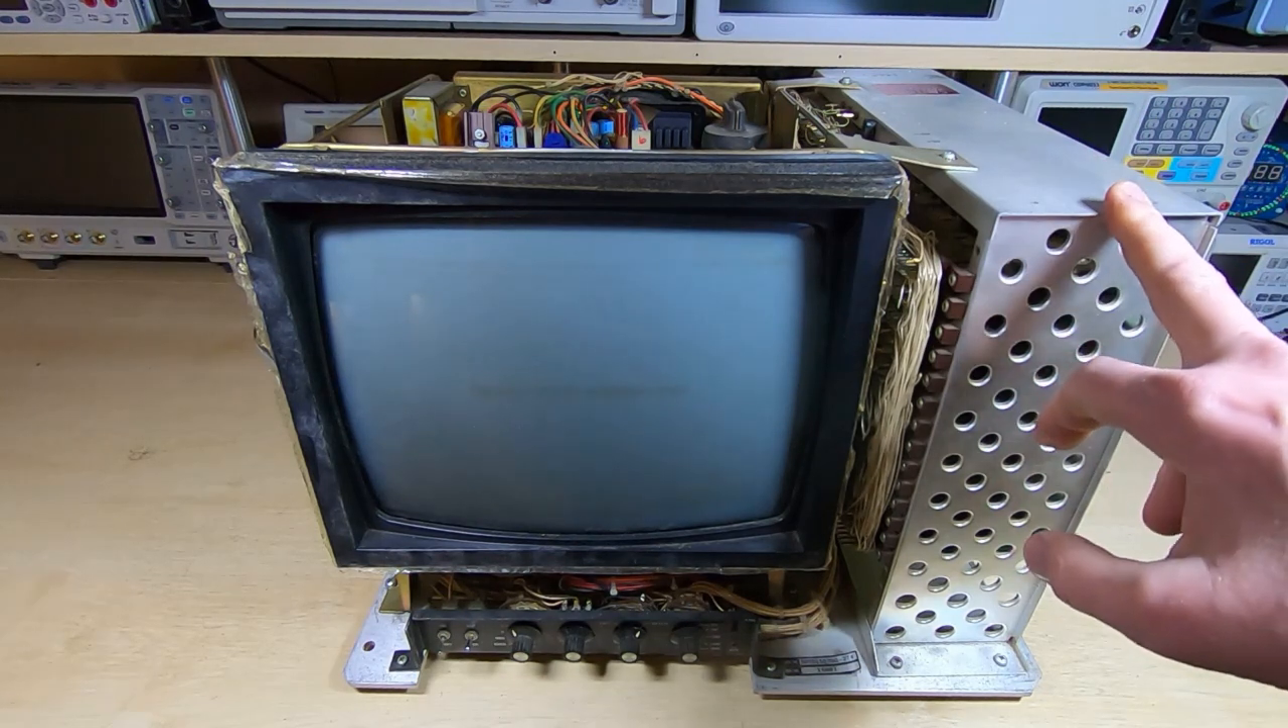So with the cover removed you can see already there's quite a lot in here.